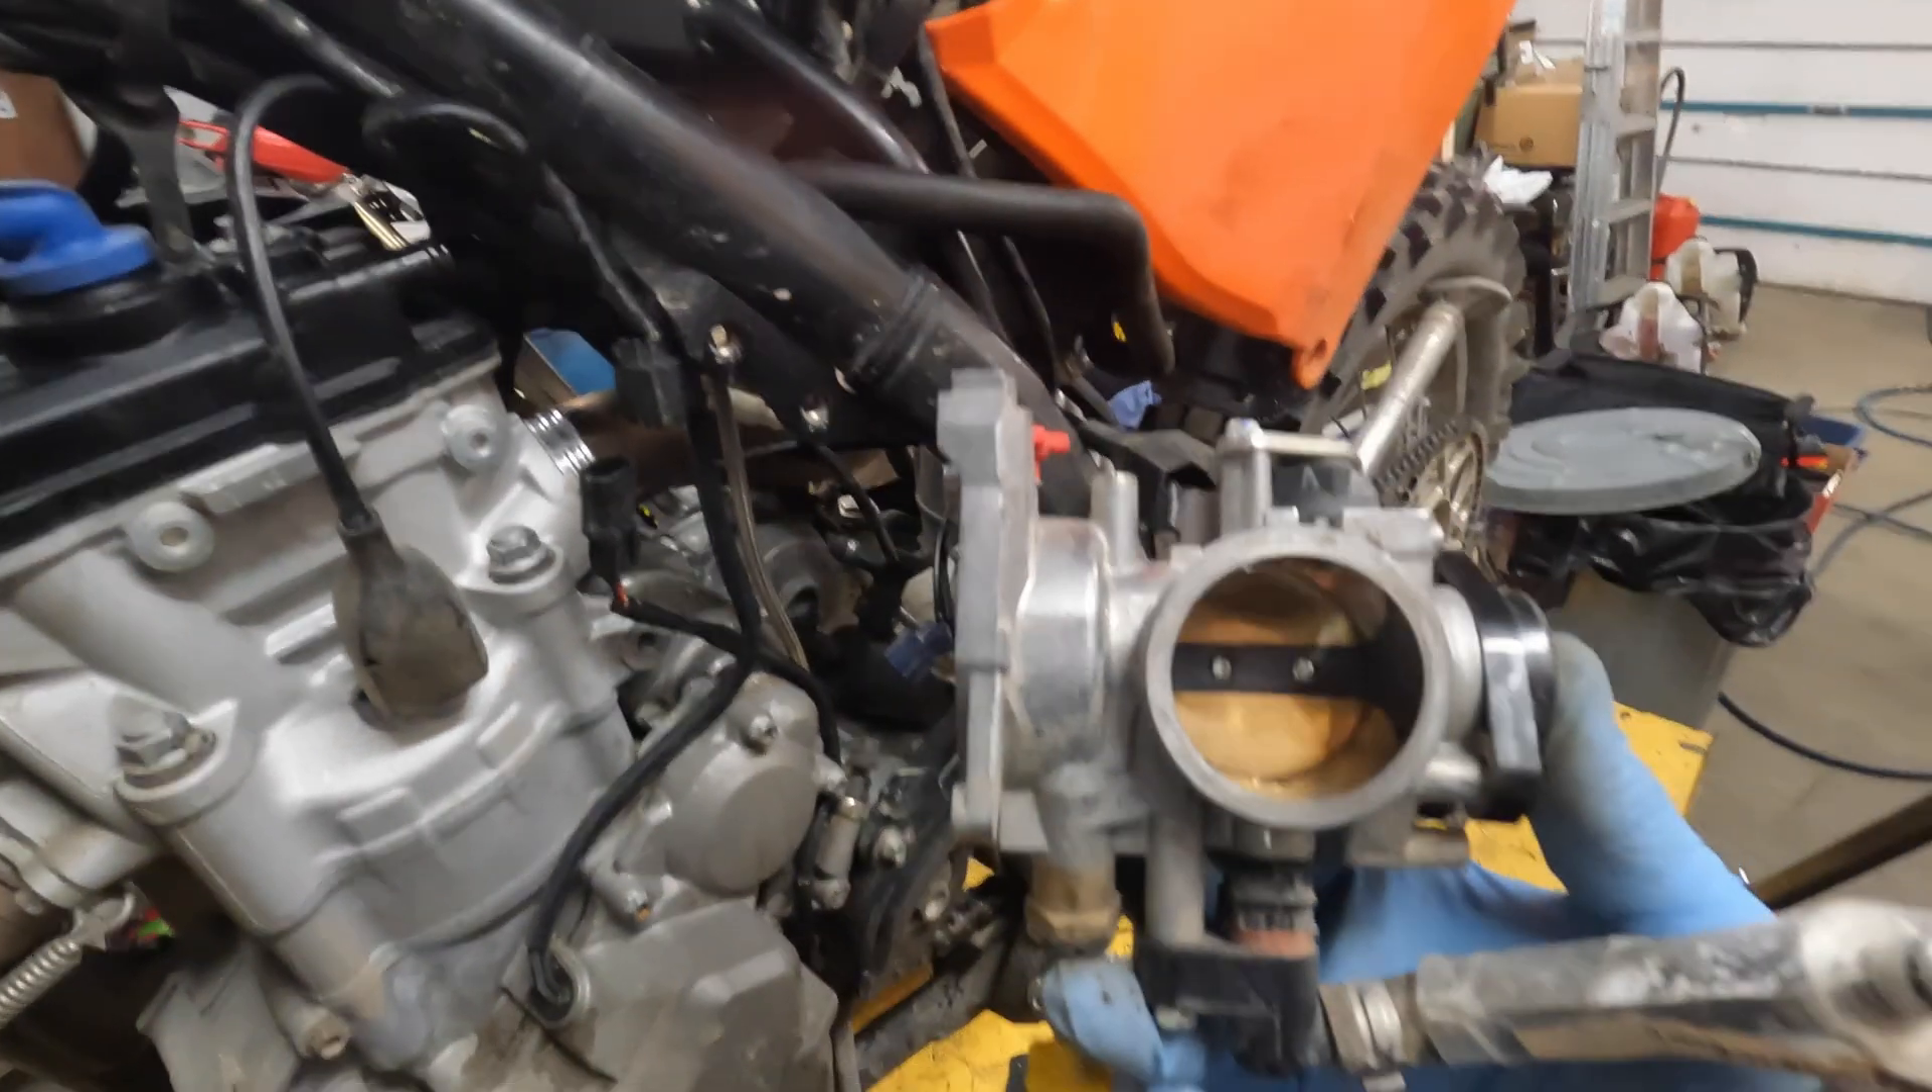Okay and now with the intake boot completely removed the throttle body just slips right out and there it is.